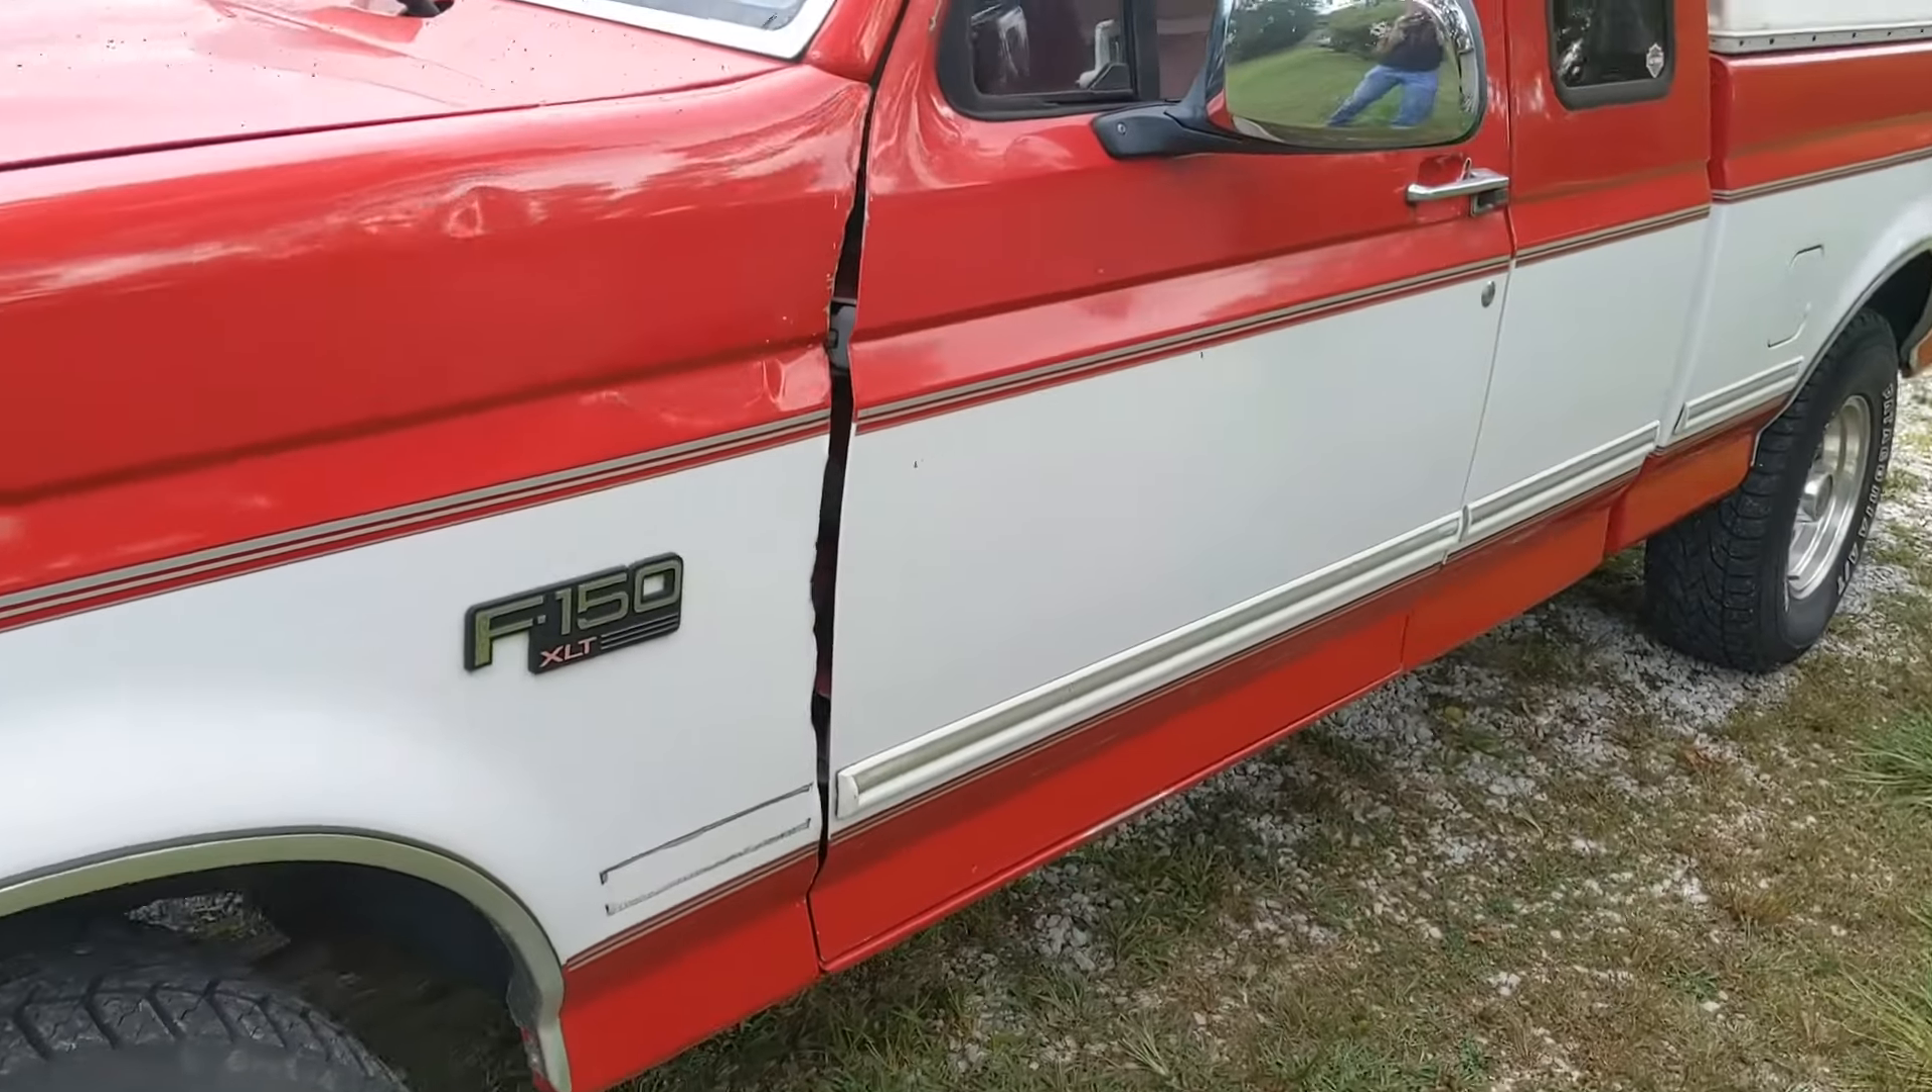There's a funny gap between the door and the fender.